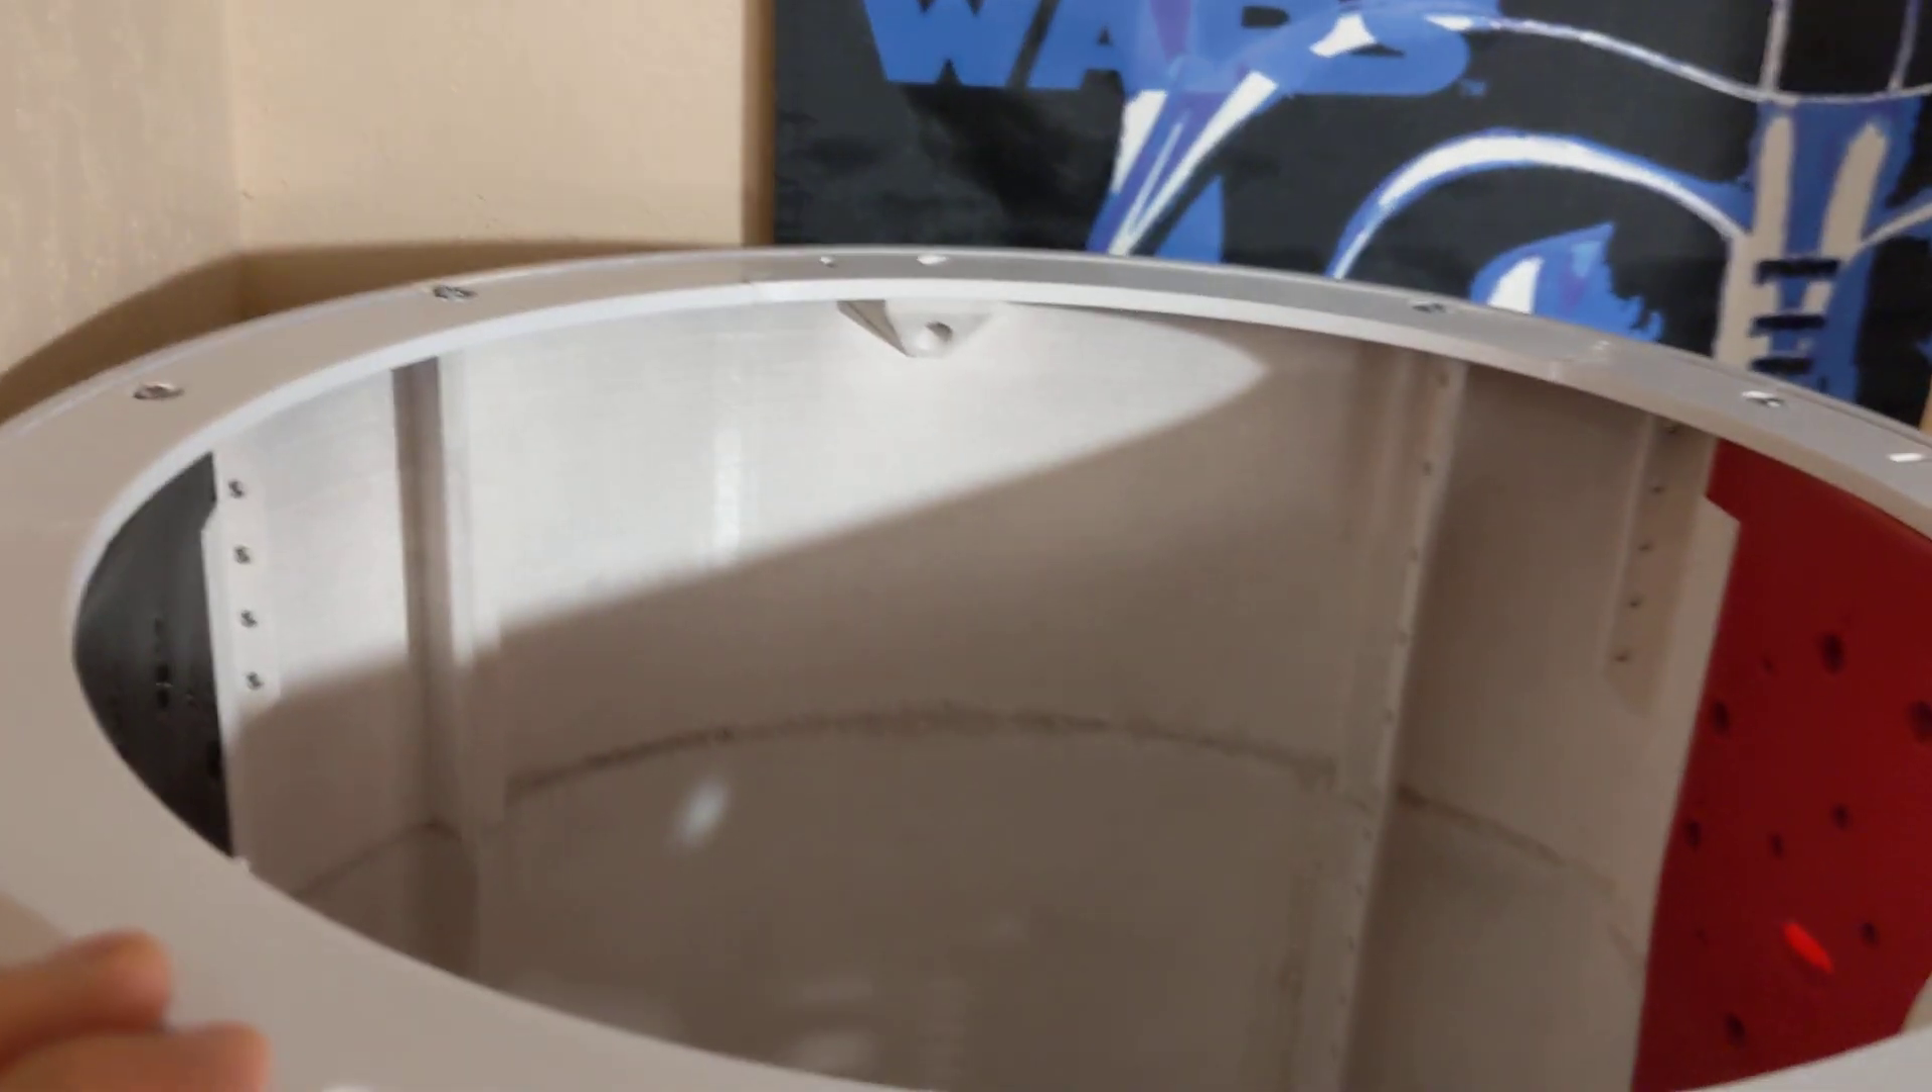I was able to get the top ring on.